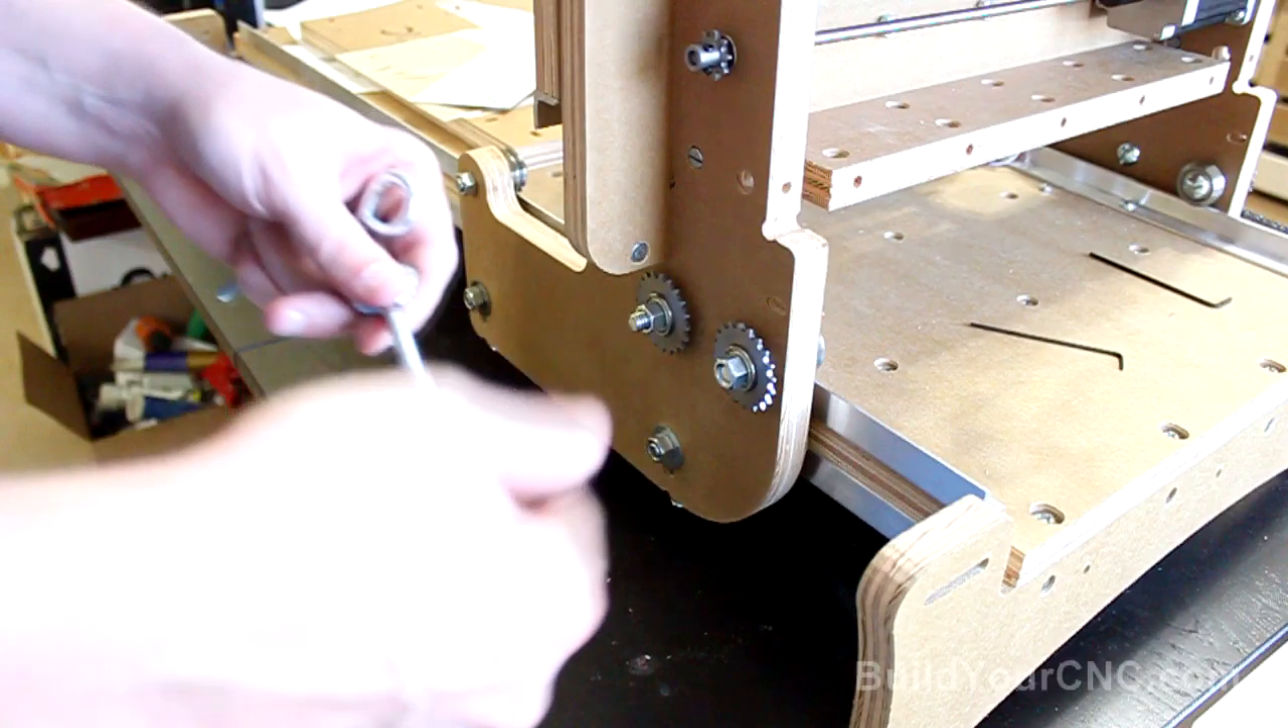So now the sprocket is on, we can go ahead and put the chain.